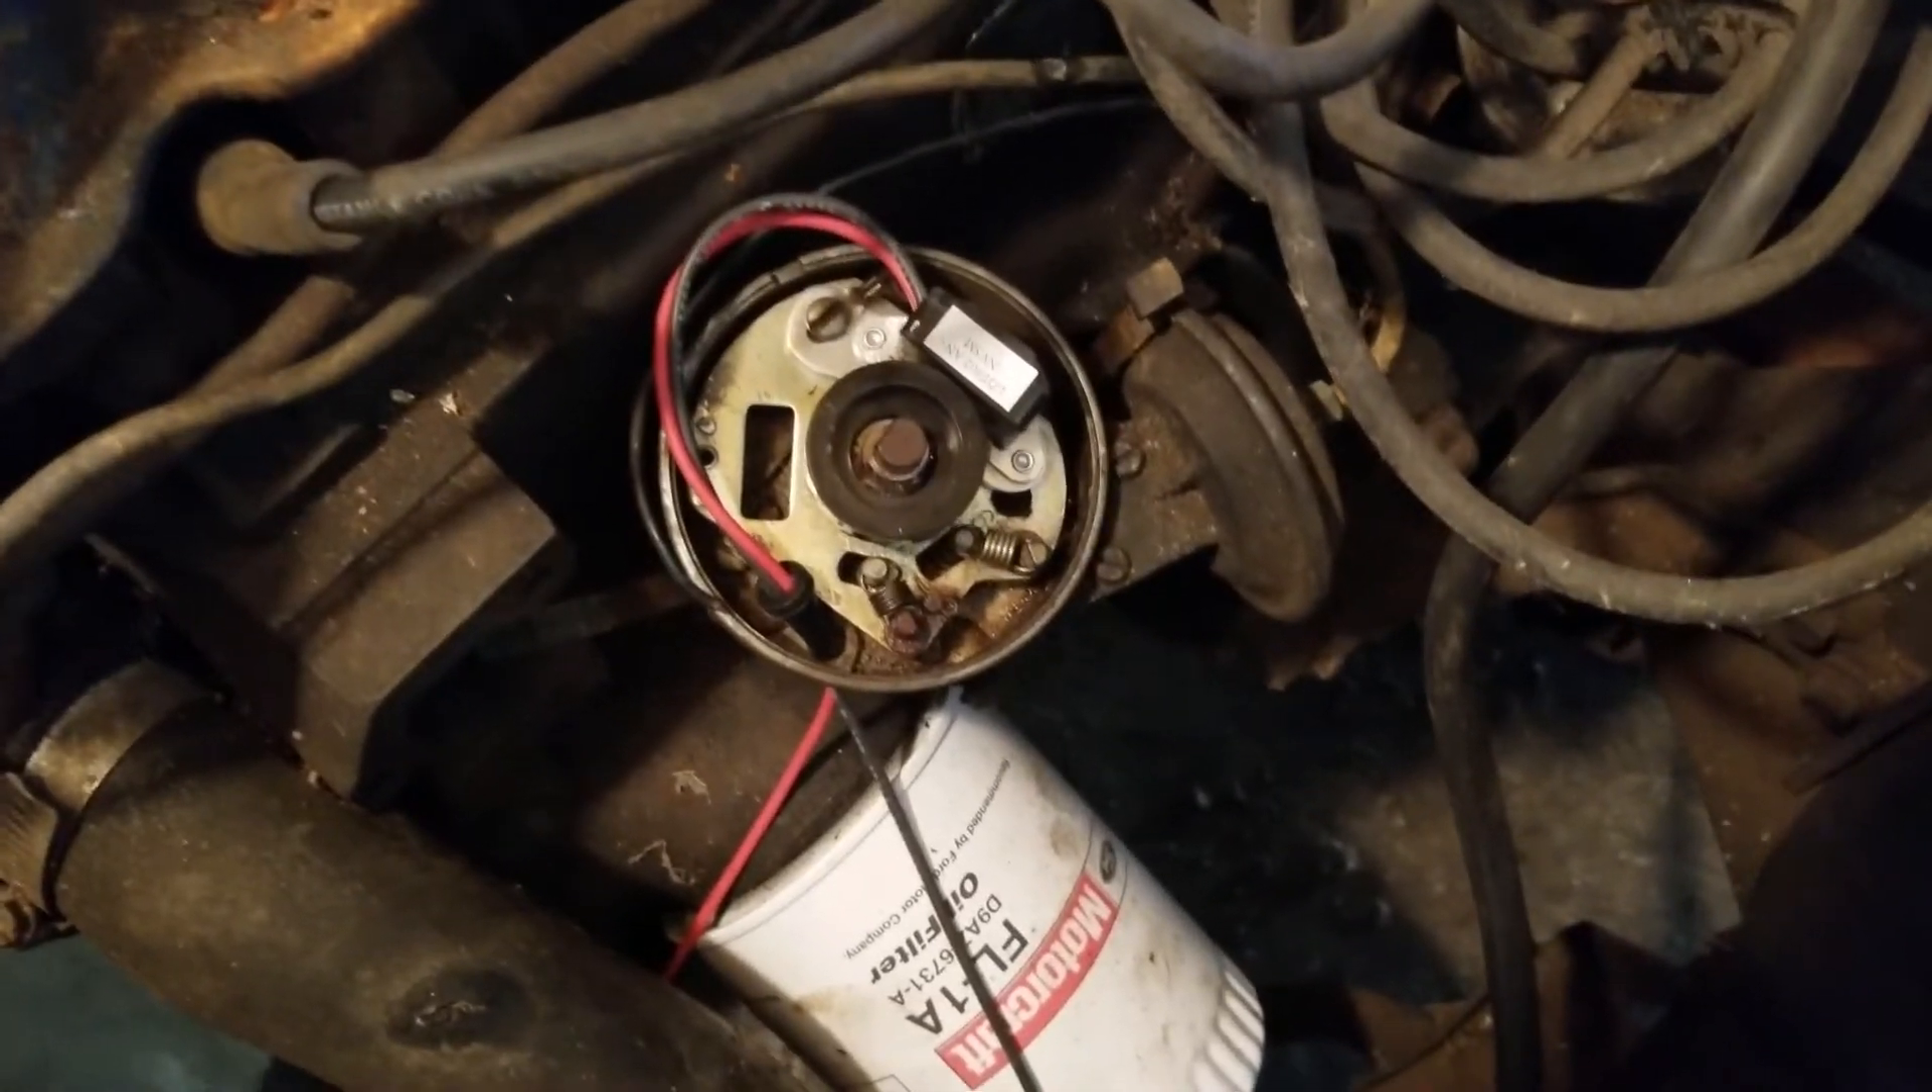So after a few more minutes than I expected it take because I'm rusty as a shade tree mechanic, we've got the new electronic ignition put into the distributor.